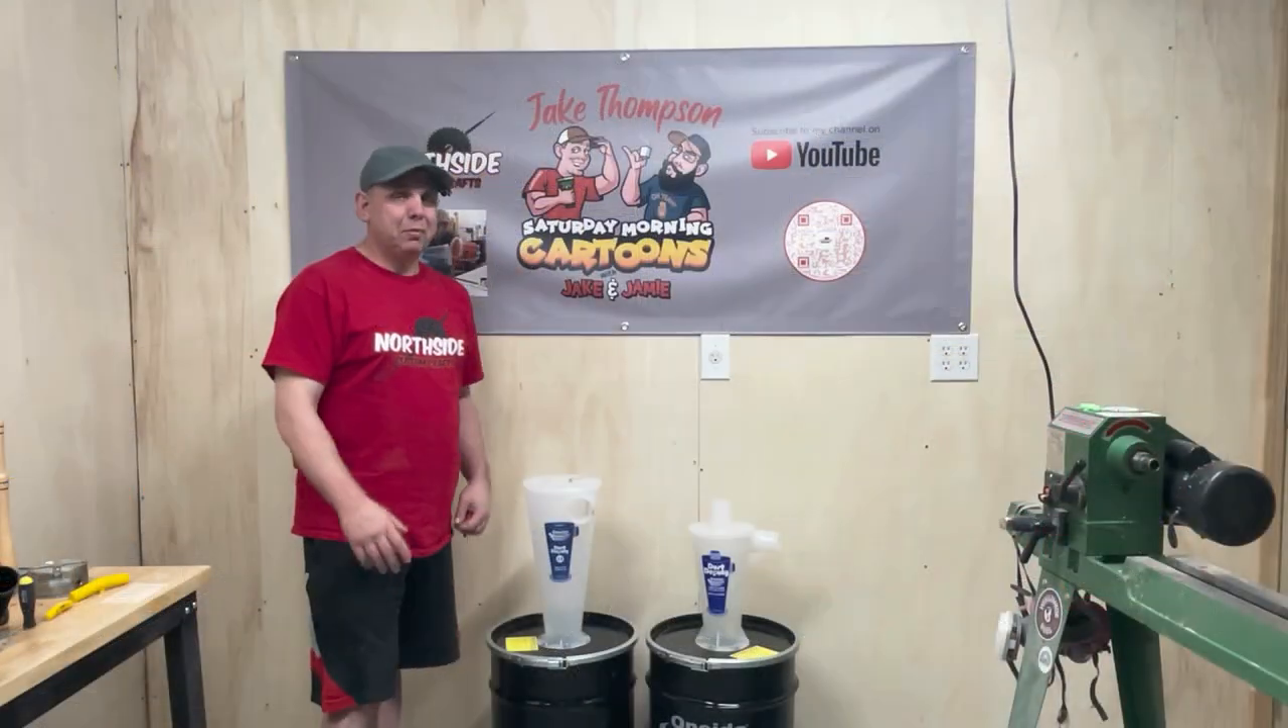We are done with this whole assembly right here now we just need to hook some hoses up to it.